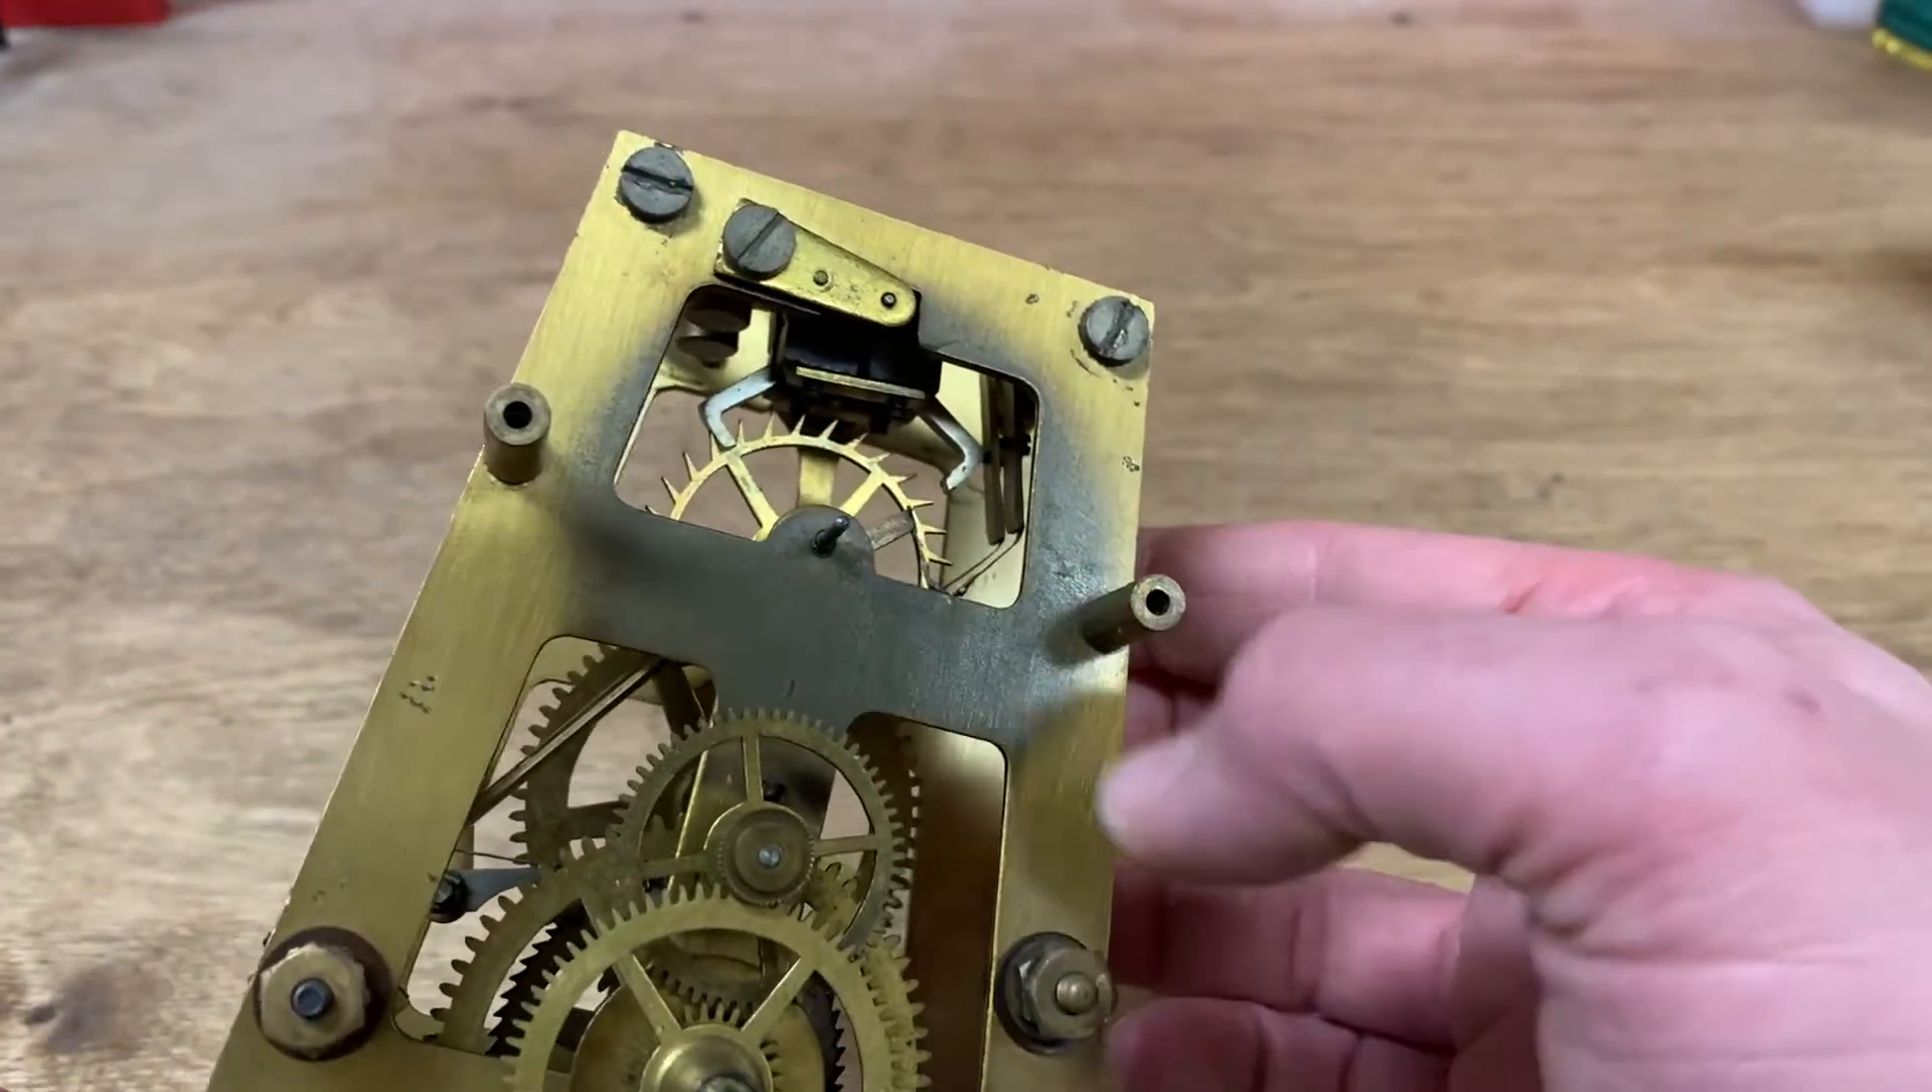Here's our movement out of the clock.